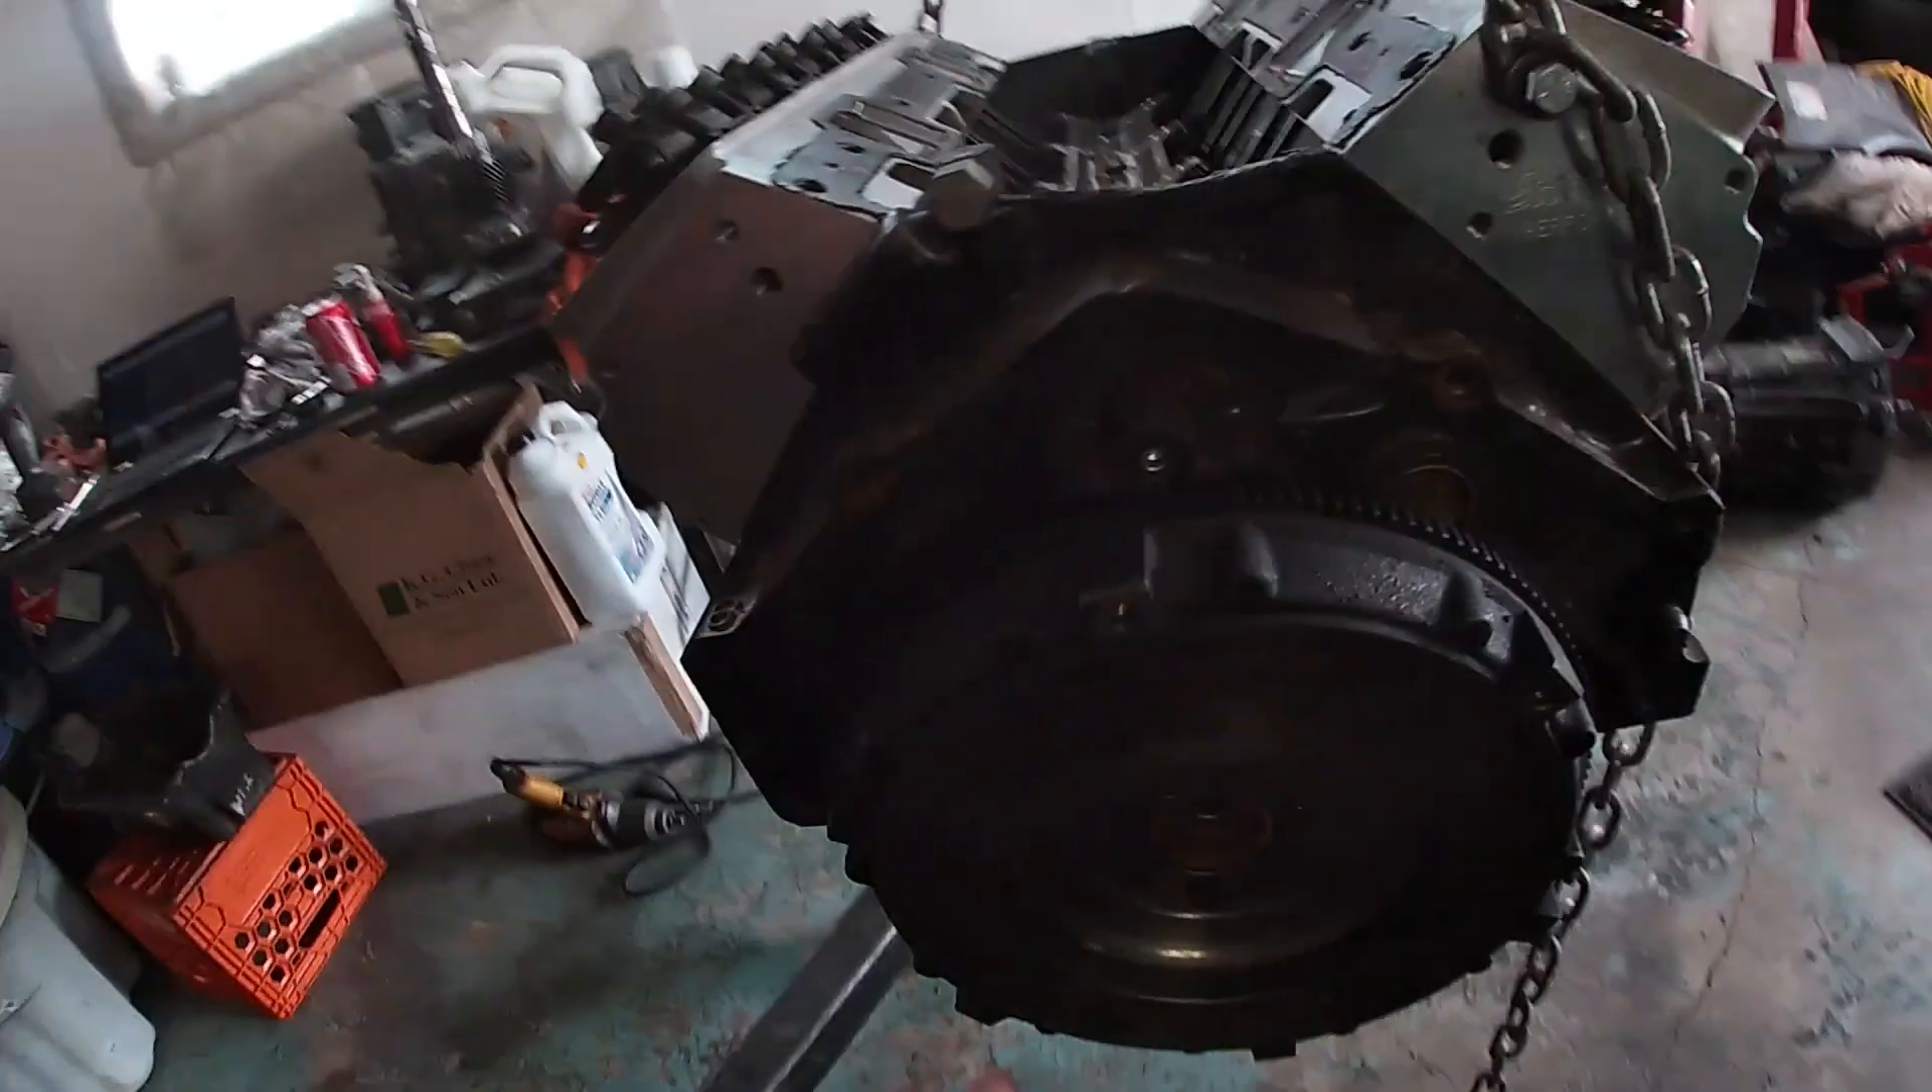So i got the fly wheel on.